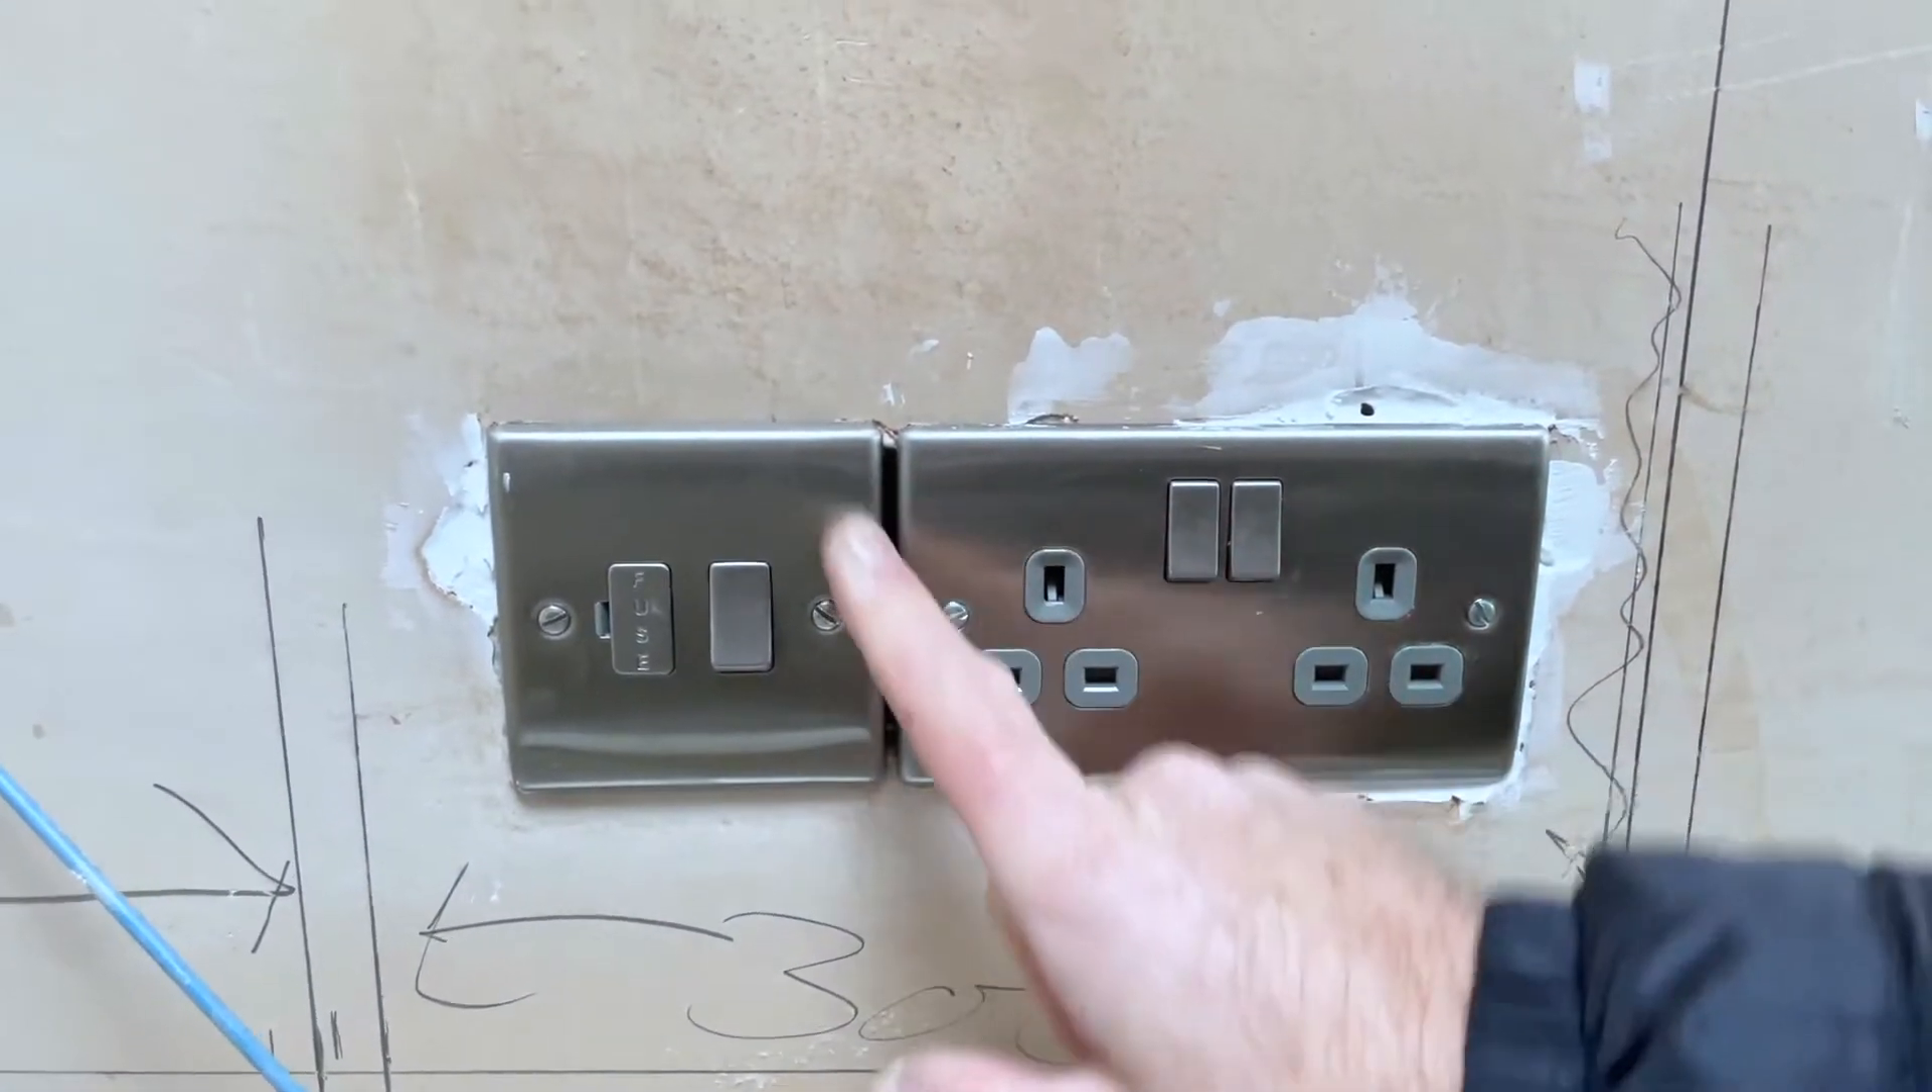And there's a gap in between the two sockets, which is a hate of mine.